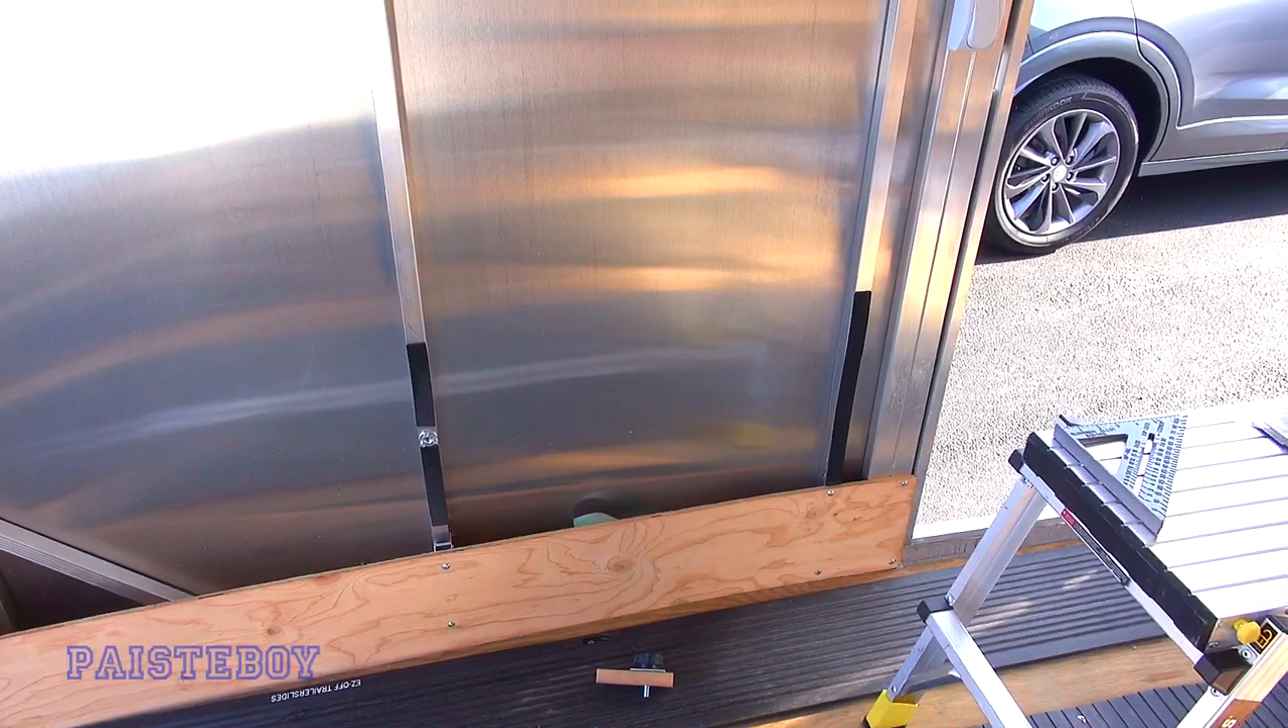Now we've got the foam tape on the two uprights here here and here.